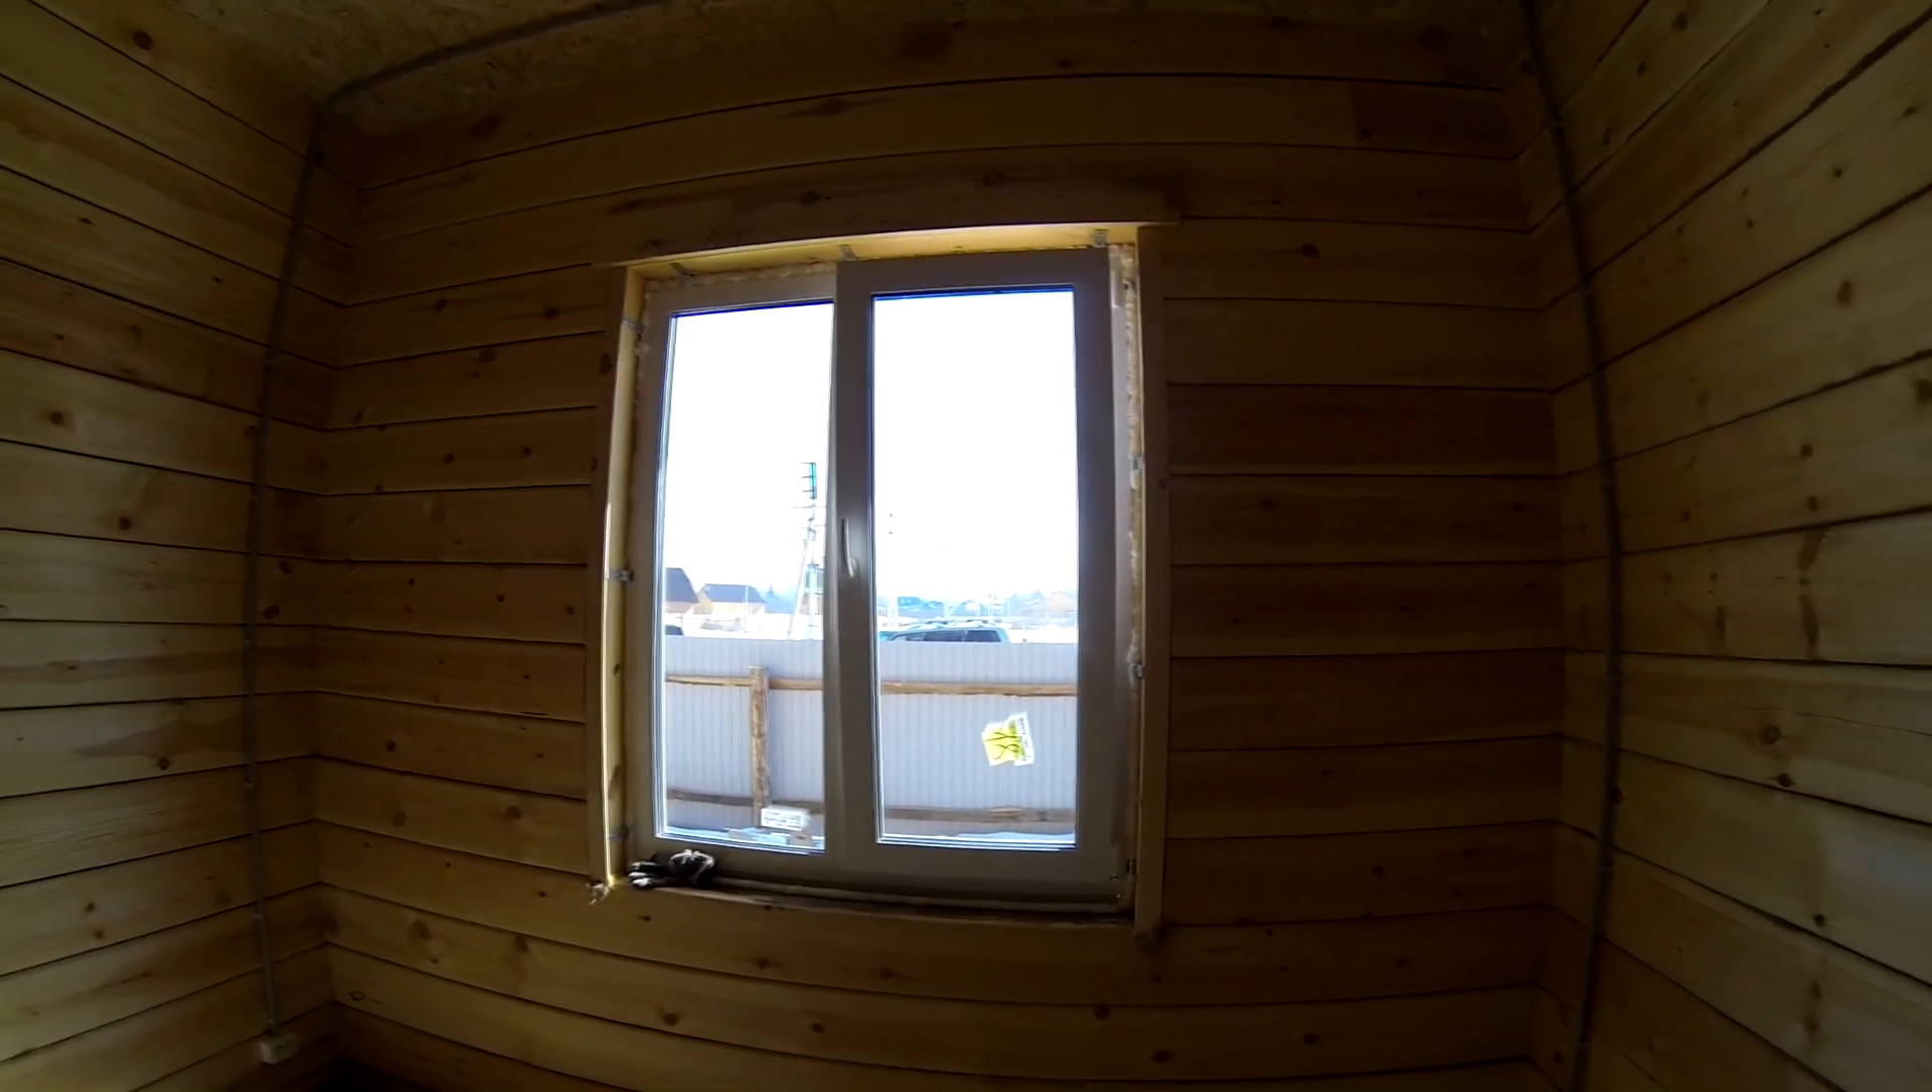Окна уже стоят на местах. Сейчас, в ближайшем будущем, будем делать откосы.